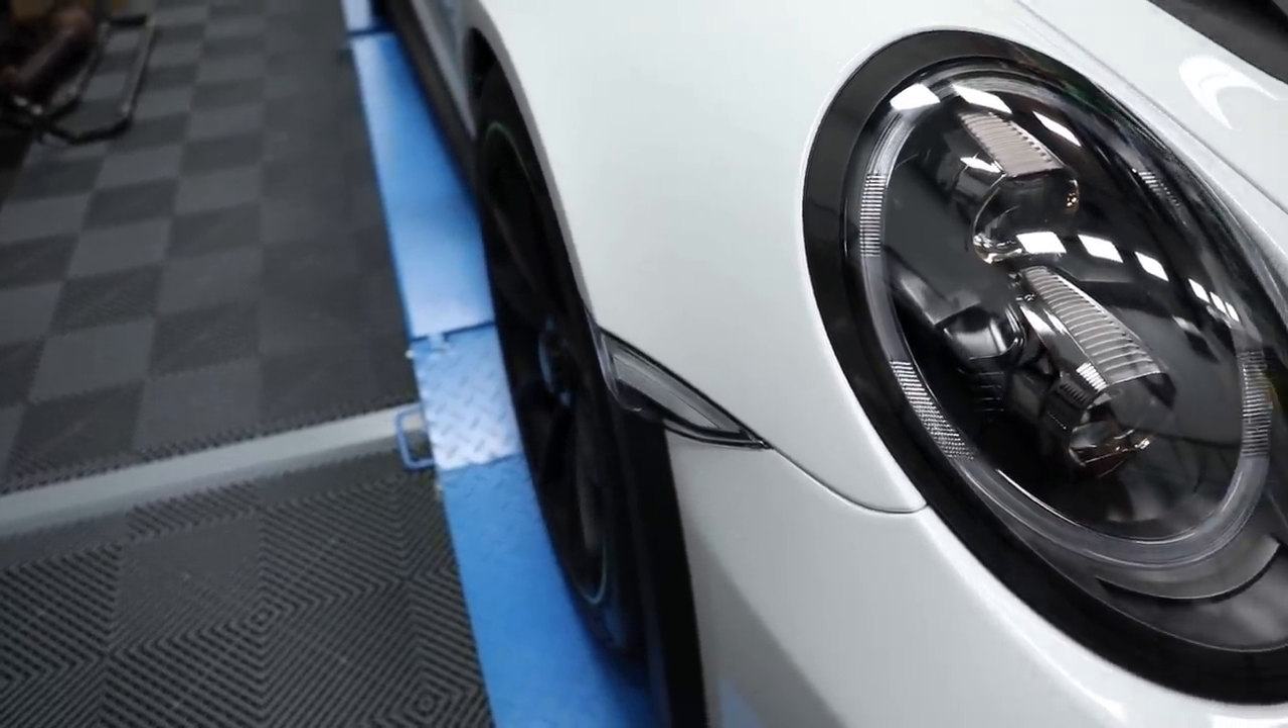As you can see the RS, I already put my clear side markers on, got that done.